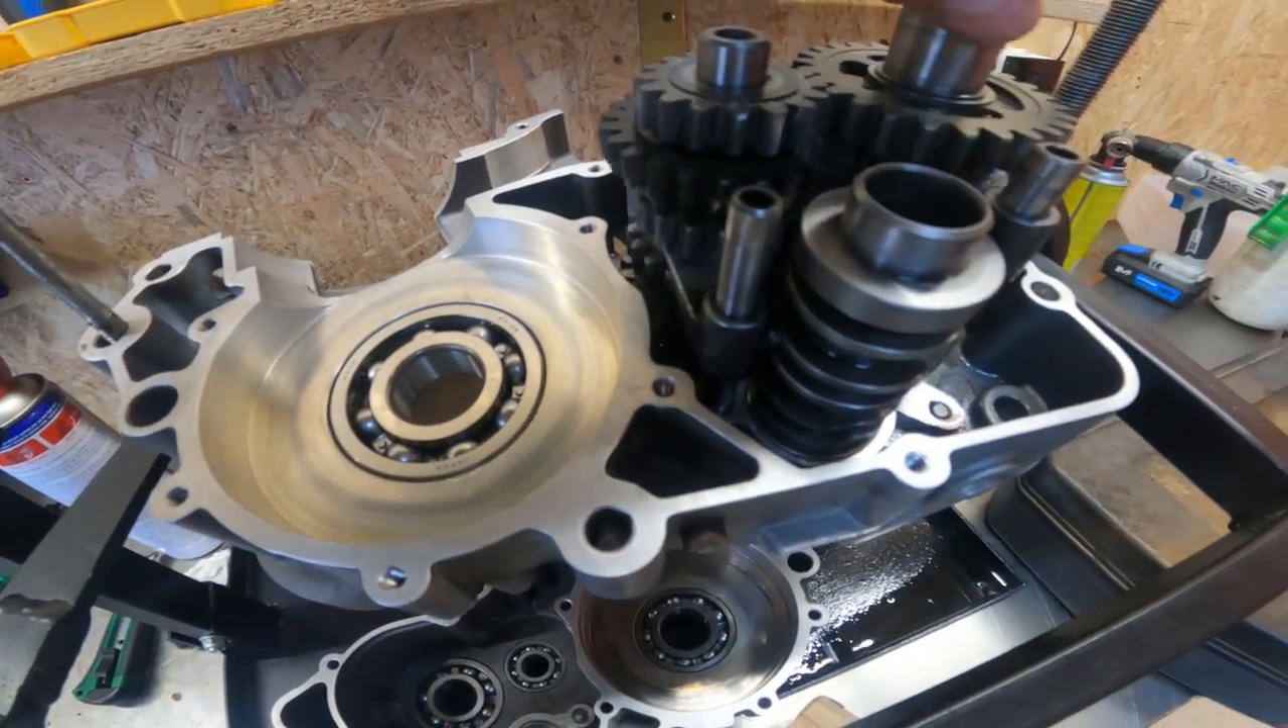Łożyska siedzą Skrzynia też siedzi już.